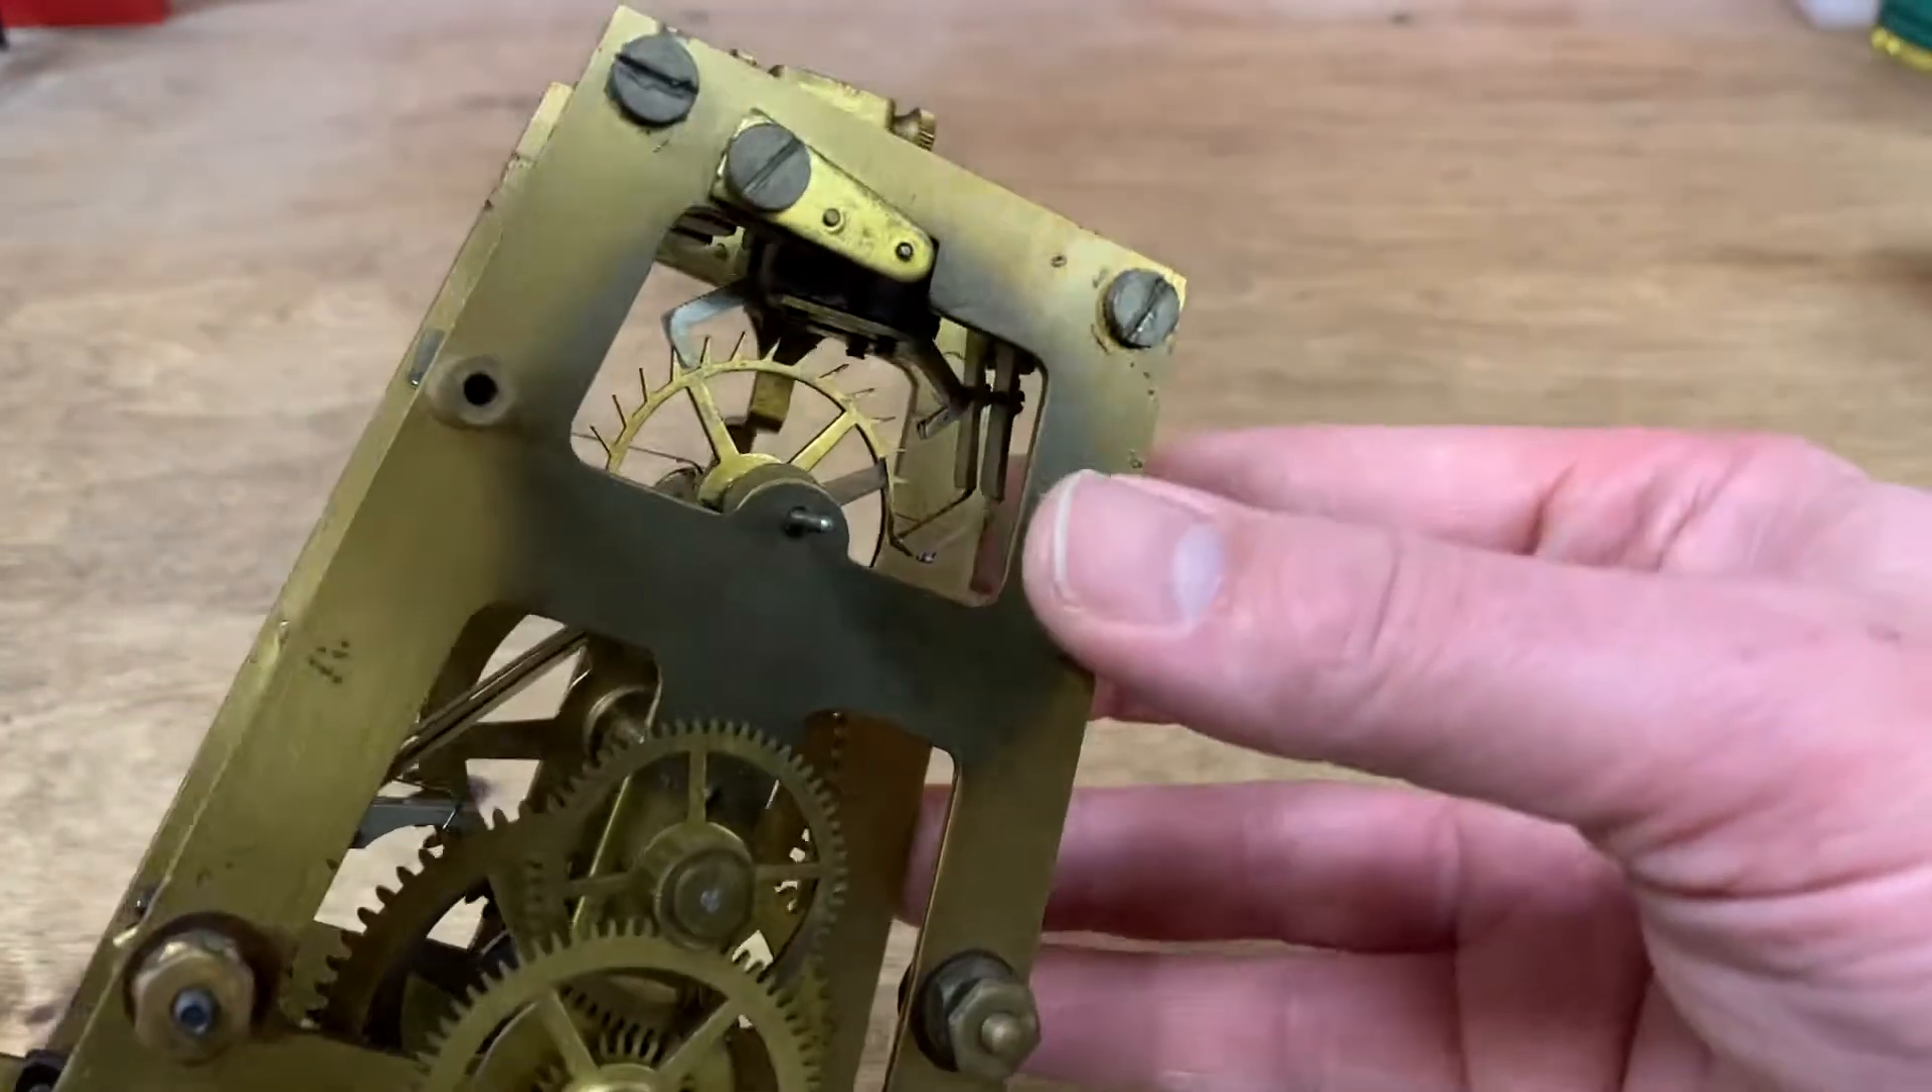Here's our movement out of the clock.